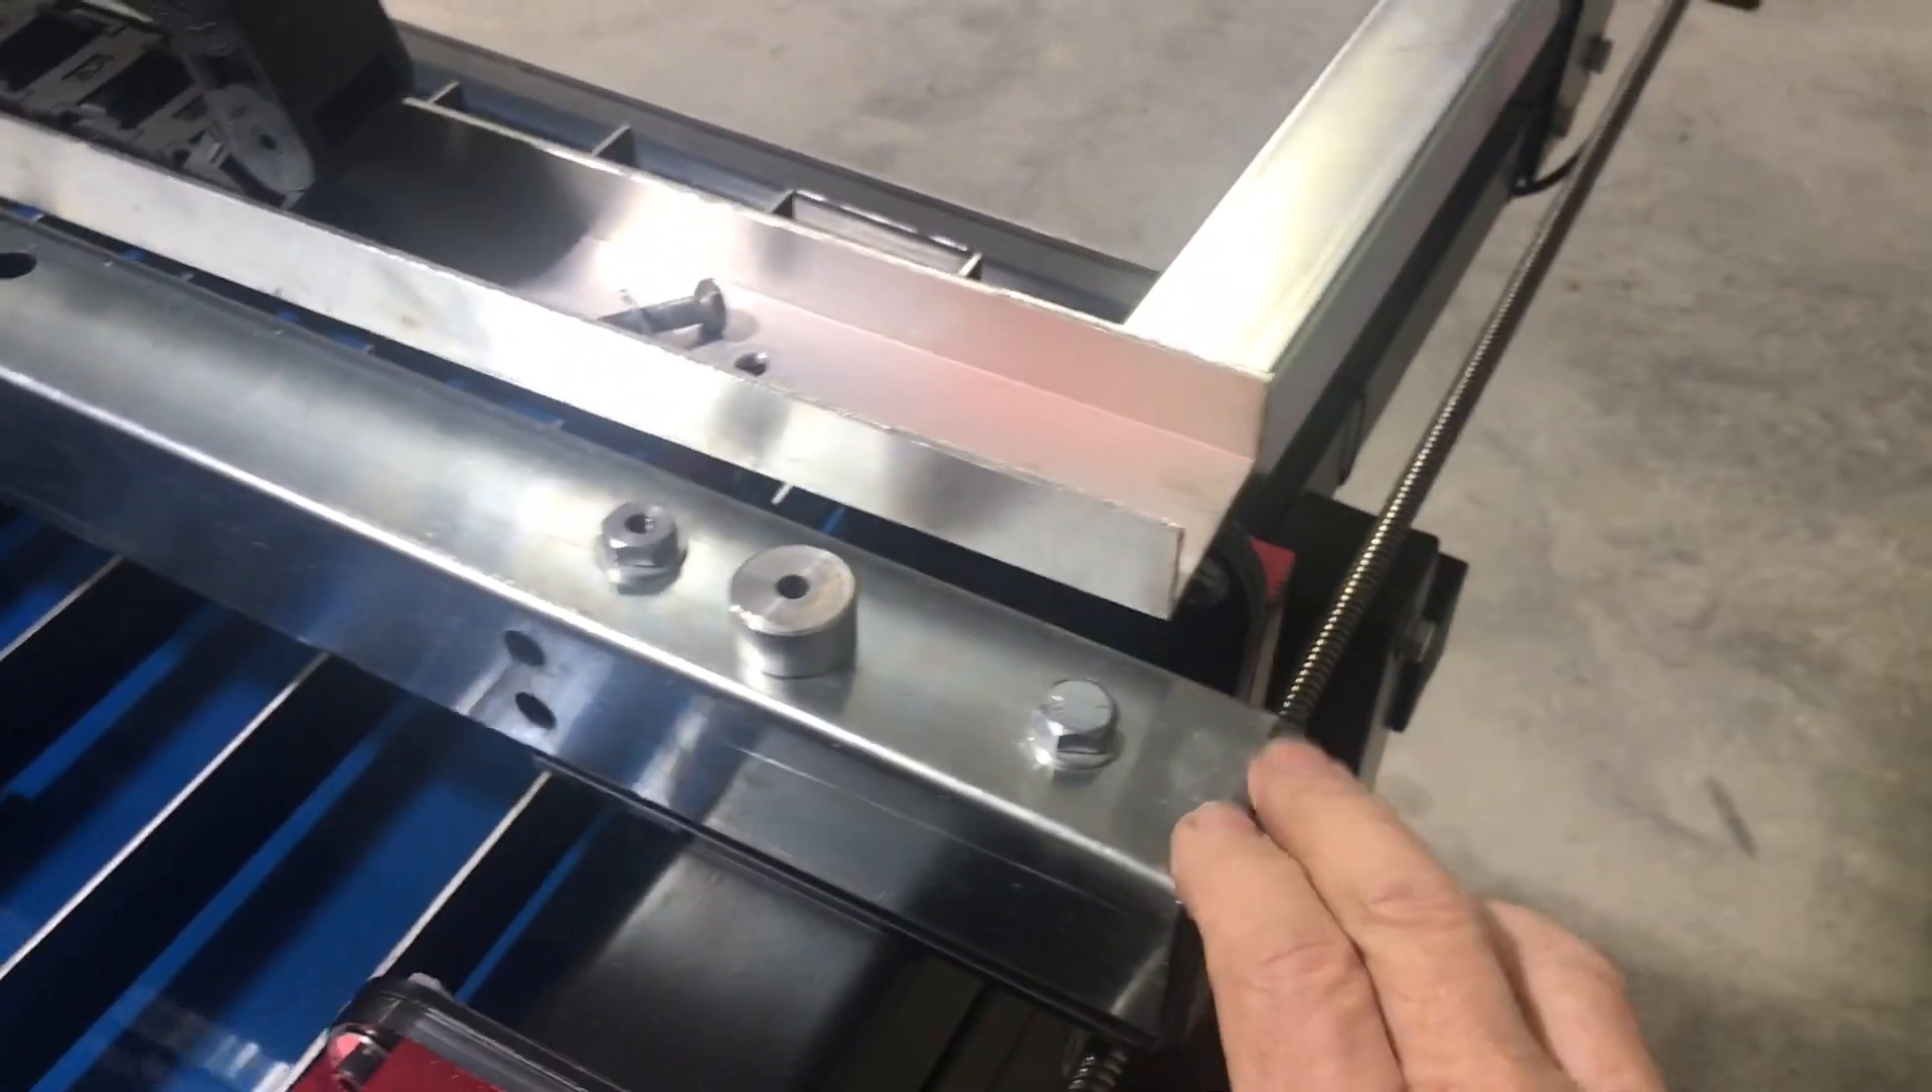And the way that that's mounted, if you see over here, this rail is, you know, mounted by two bolts now.